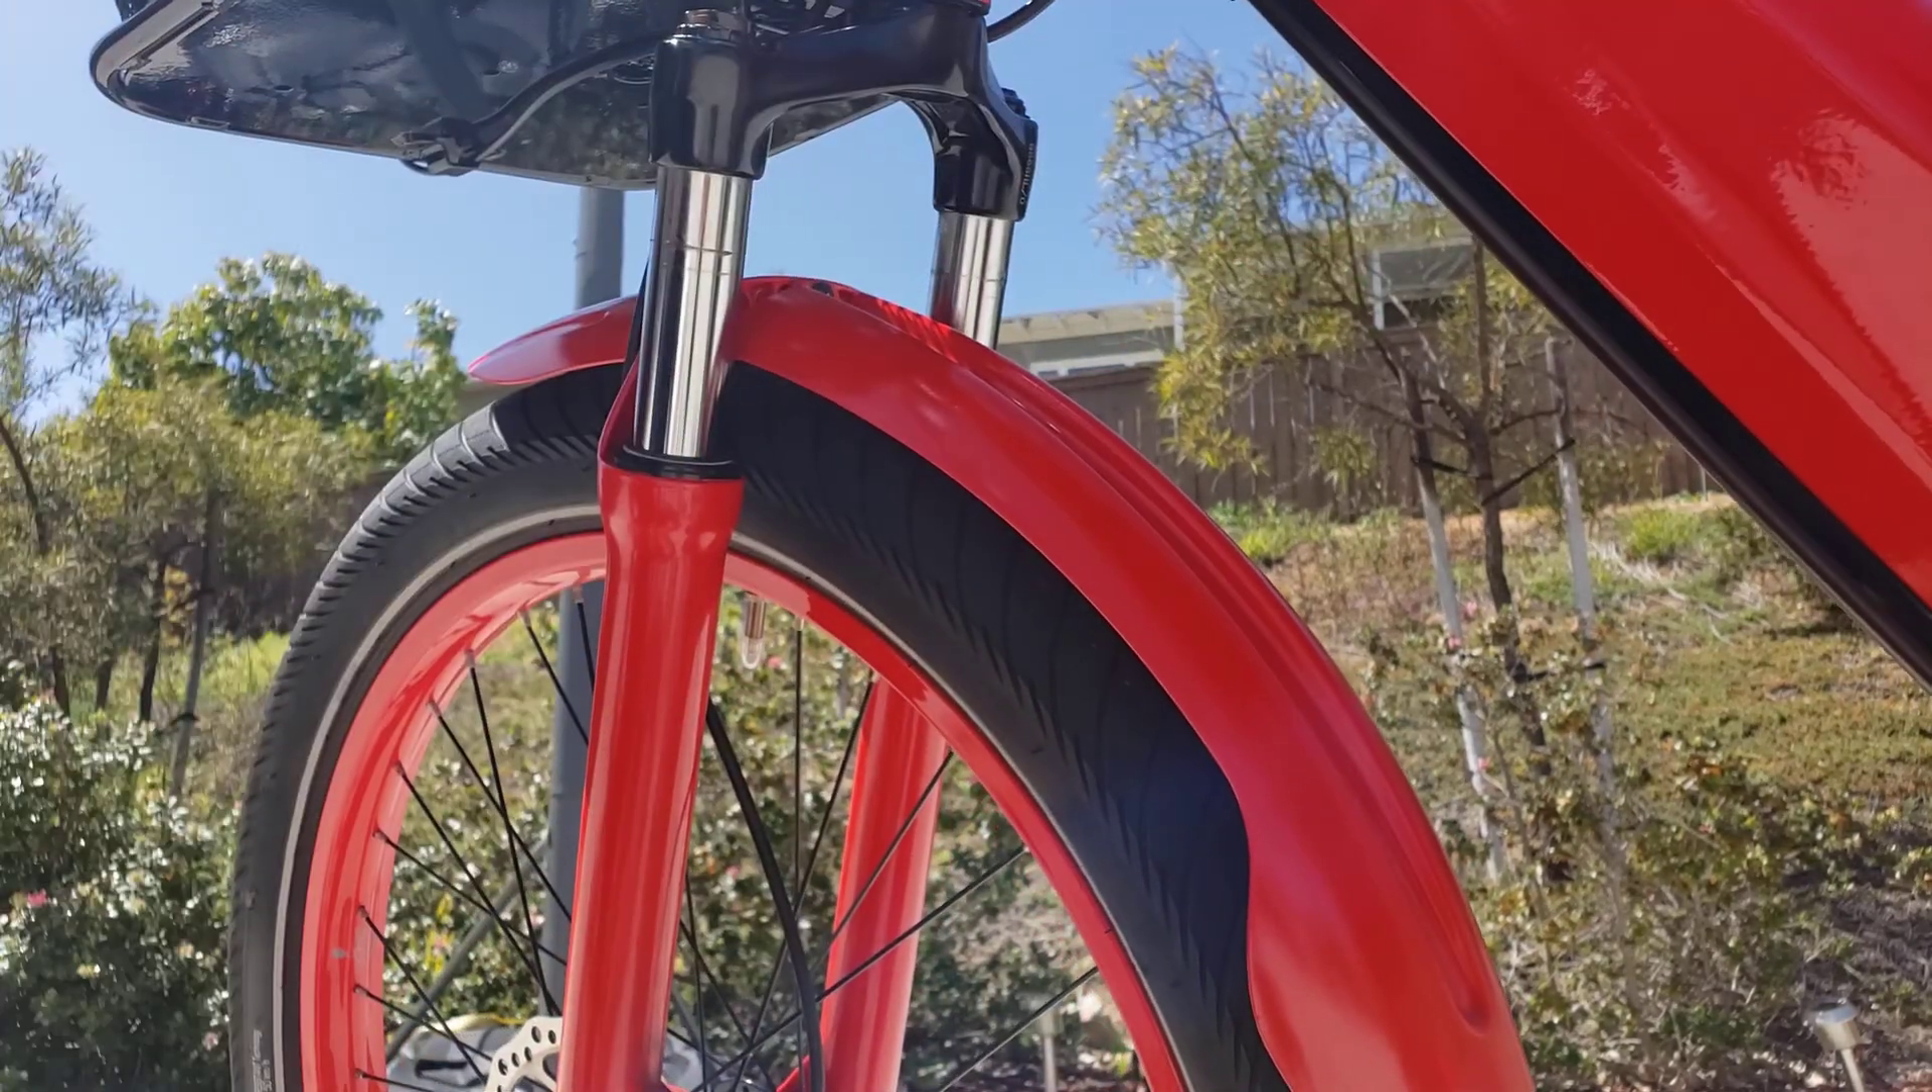All right and that's it now the fender isn't sitting up in space anymore.